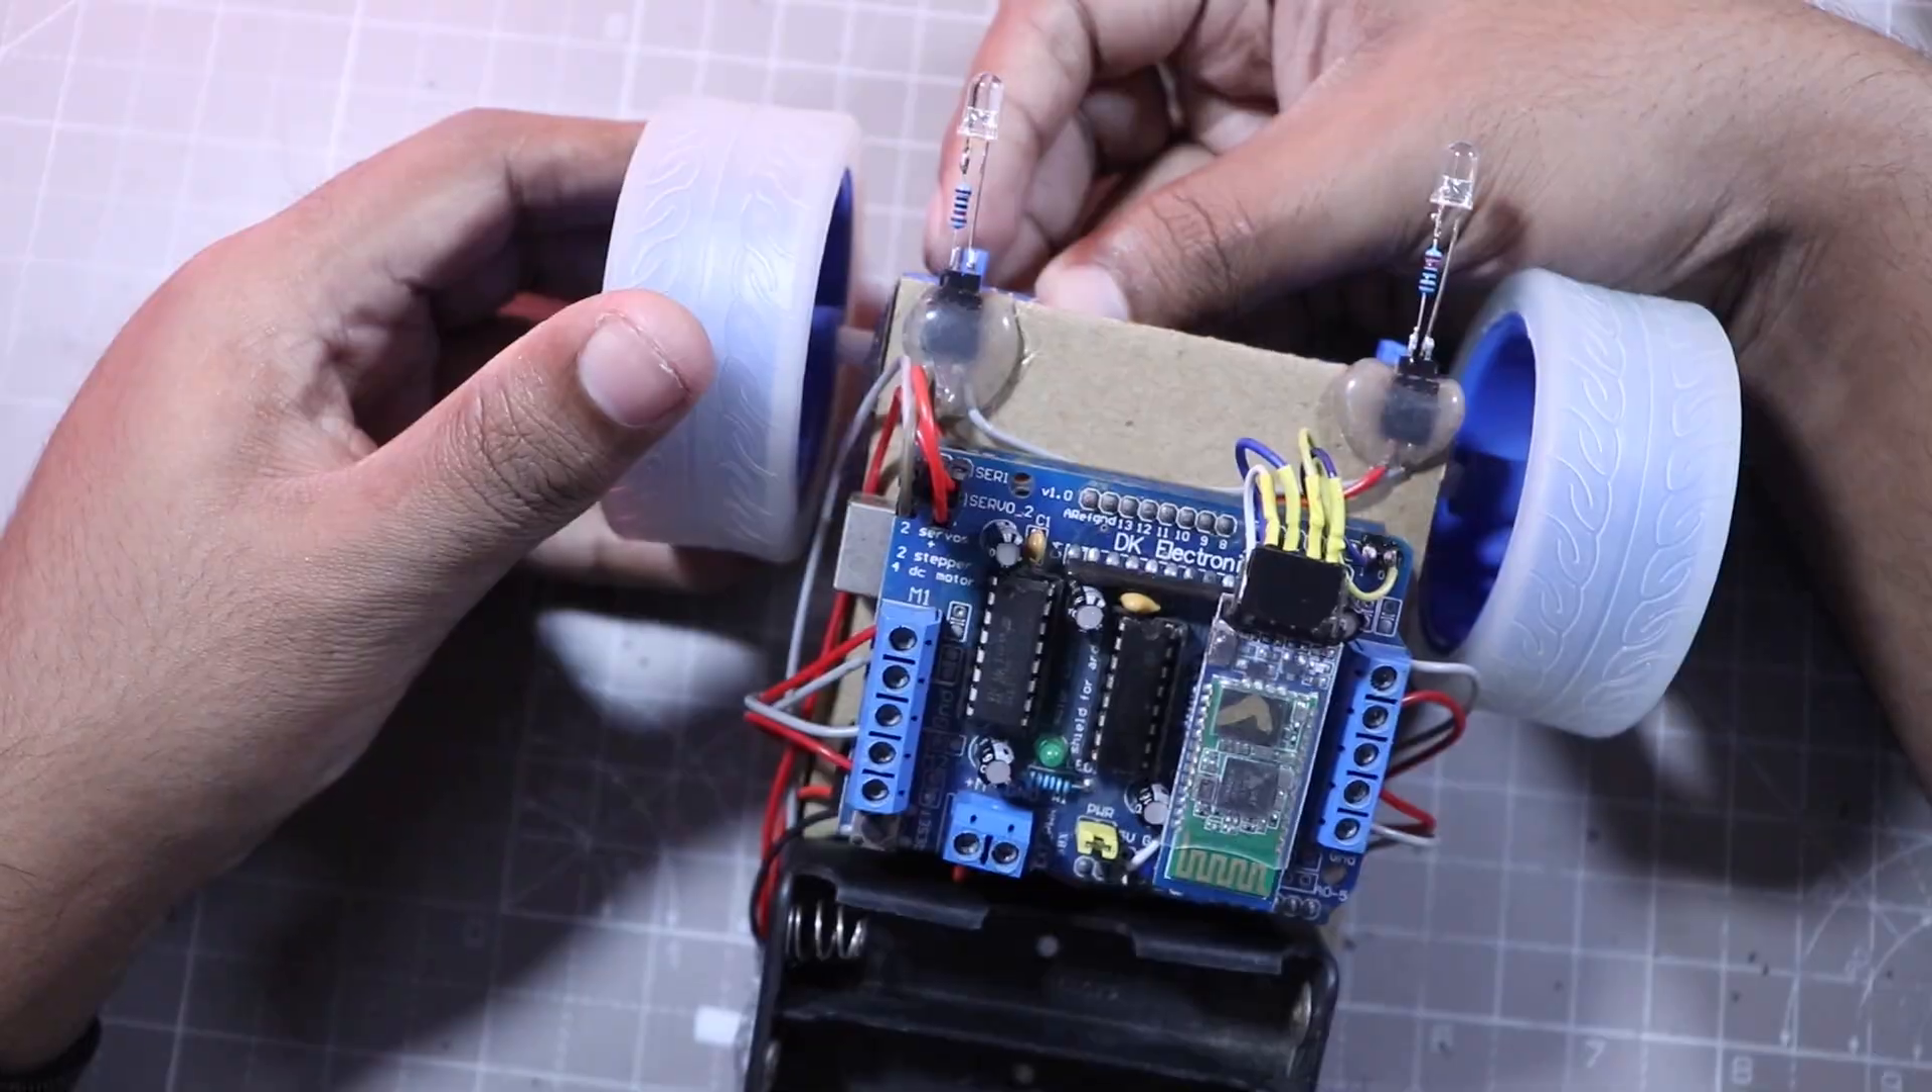Okay, so the lights are all set.